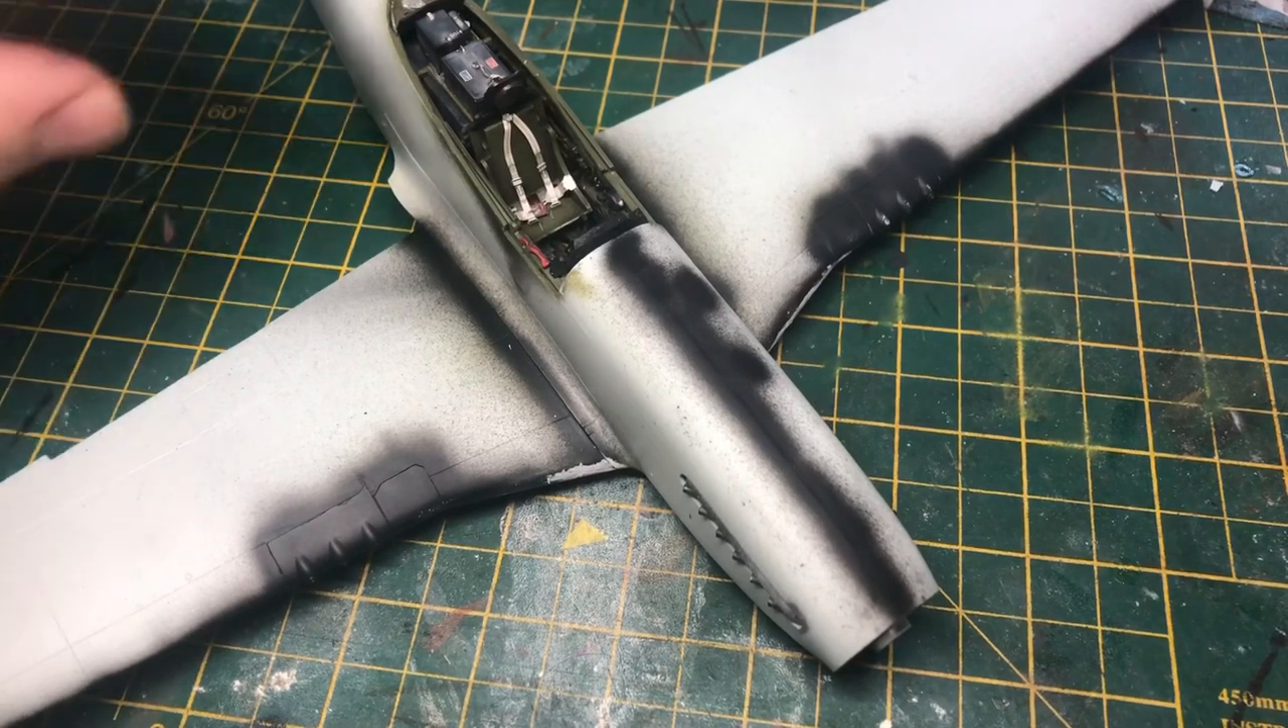I've got the uh the wings attached uh to the fuselage which is a bit of a tight squeeze but we've got there in the end.